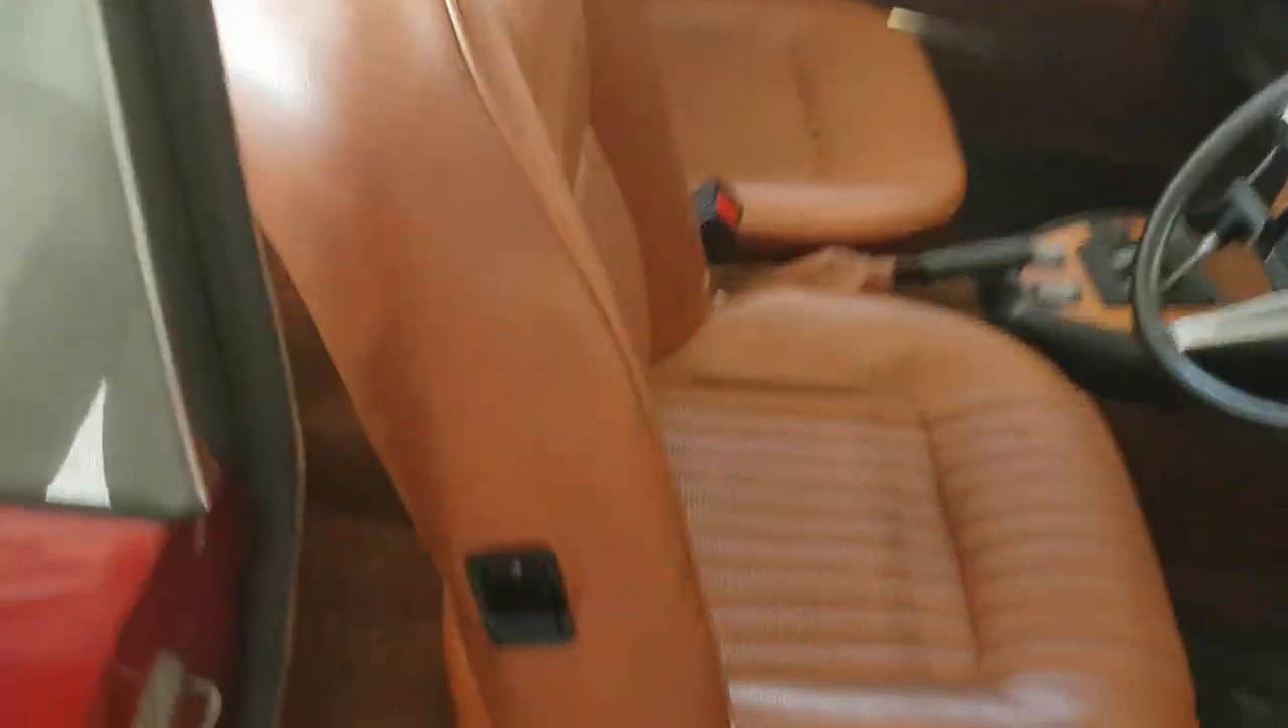Seats are actually back into the car, looking mighty fine.